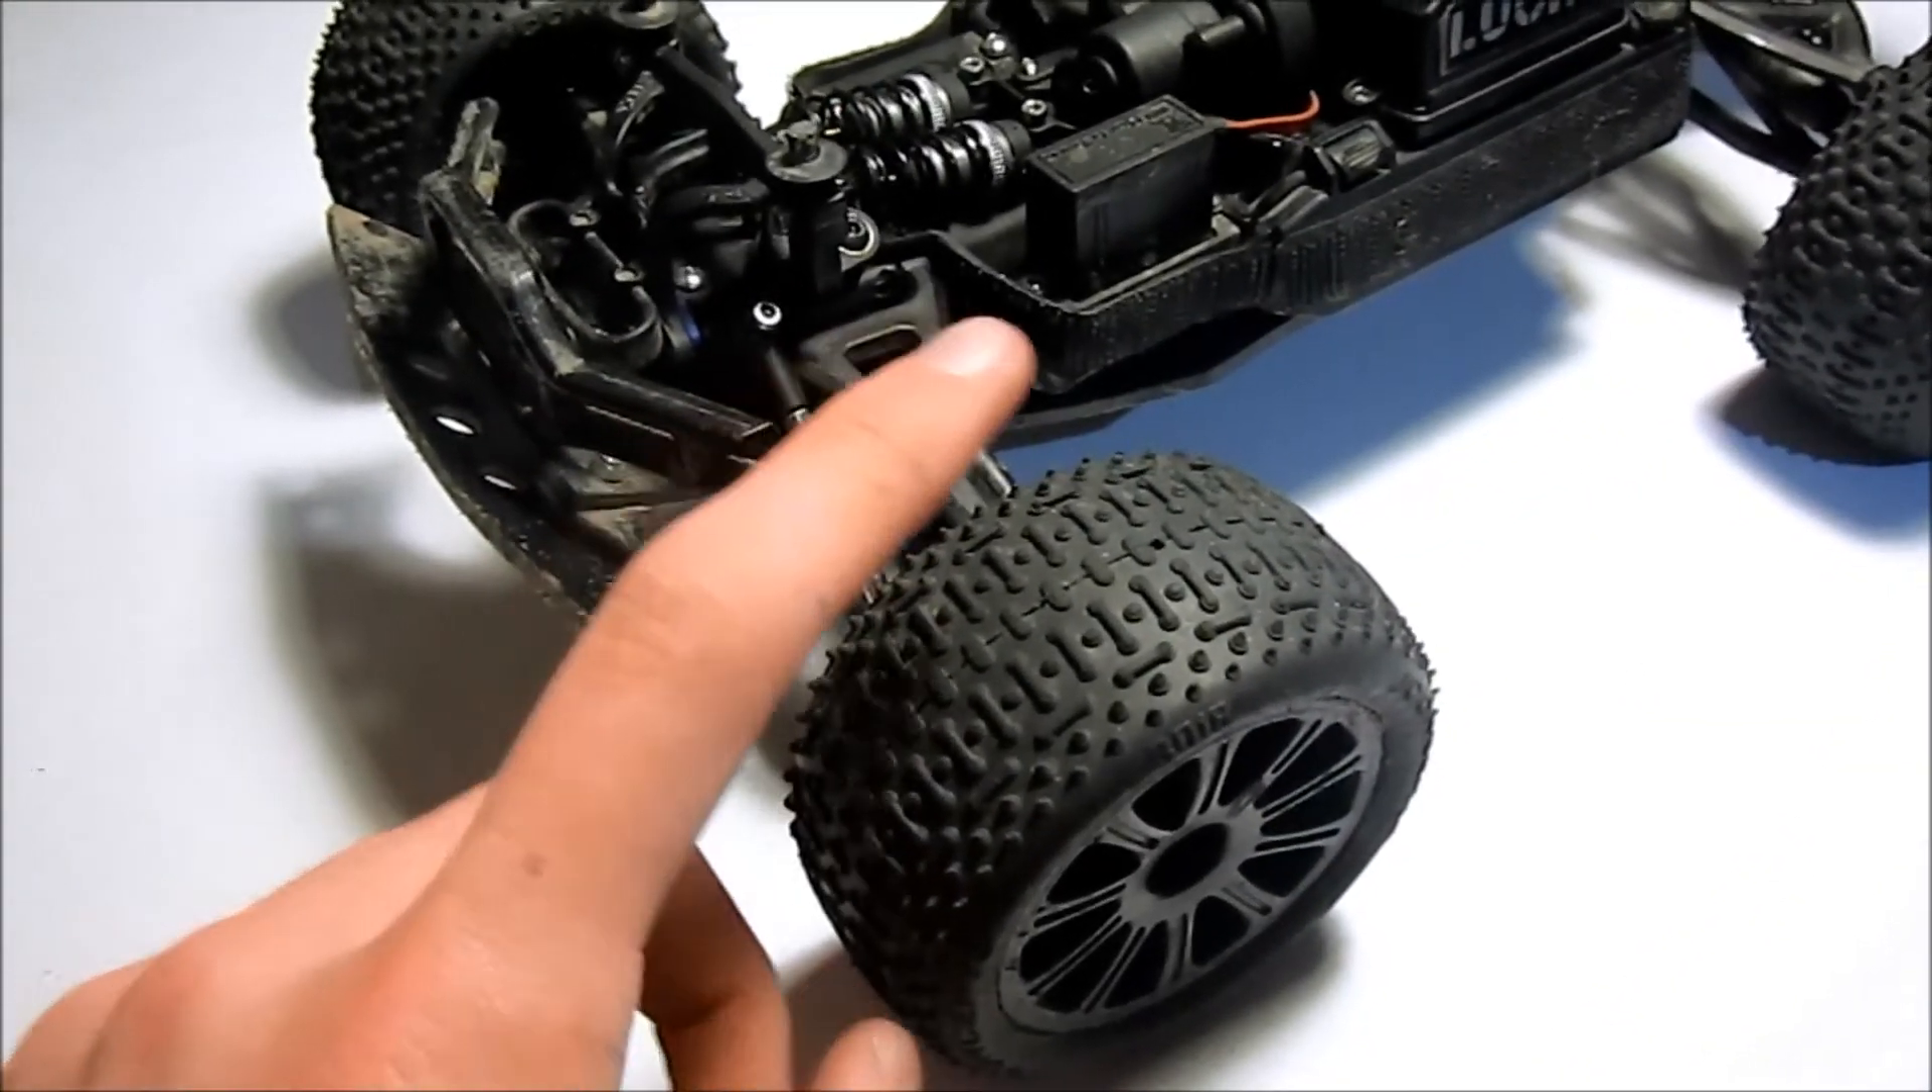So the wheels have been put on and now if you want you can adjust your turn buckles and pivot balls to adjust the toe in and out and also the camber.